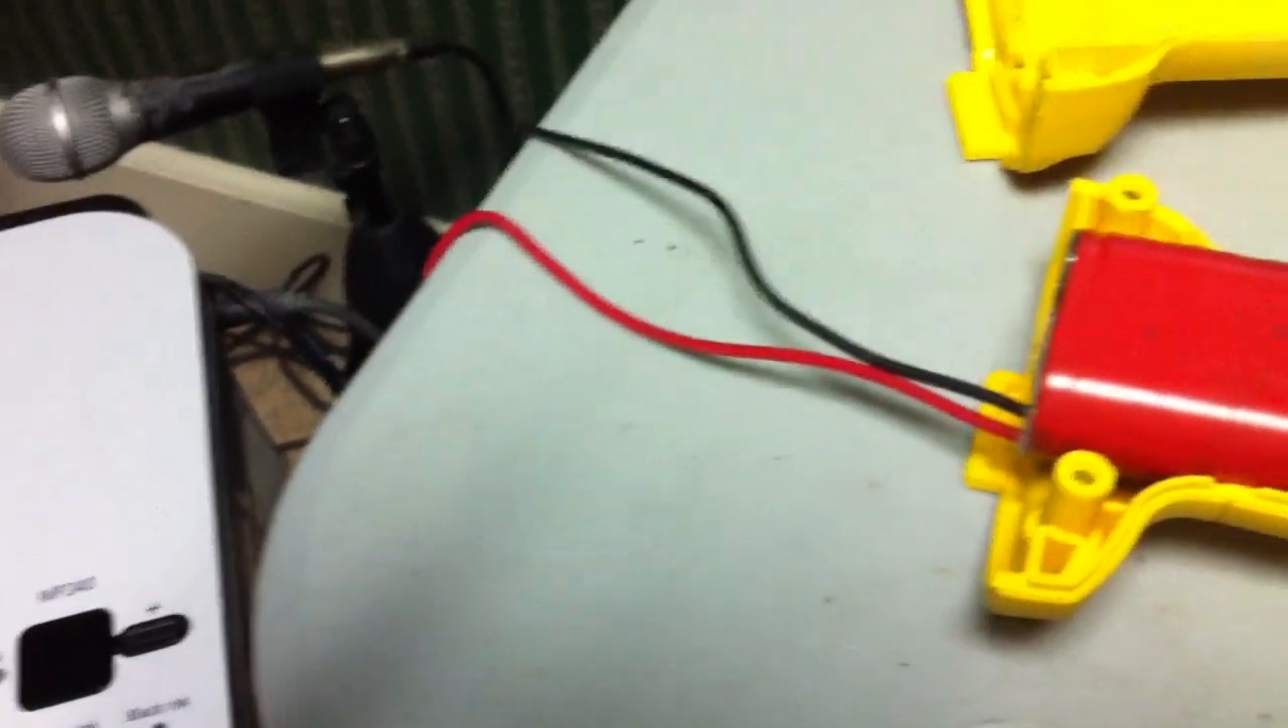I even put two leads out for charging. I can hook those up afterward.